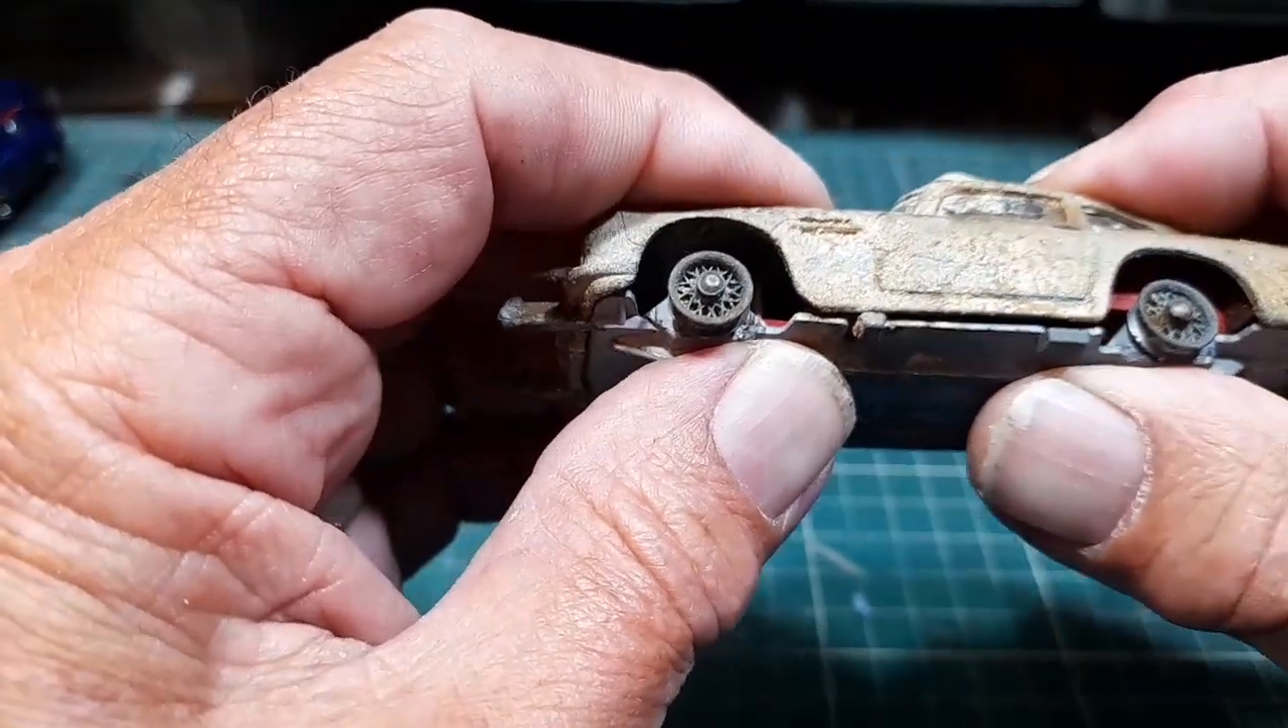The base looks like it's coming away from the body.